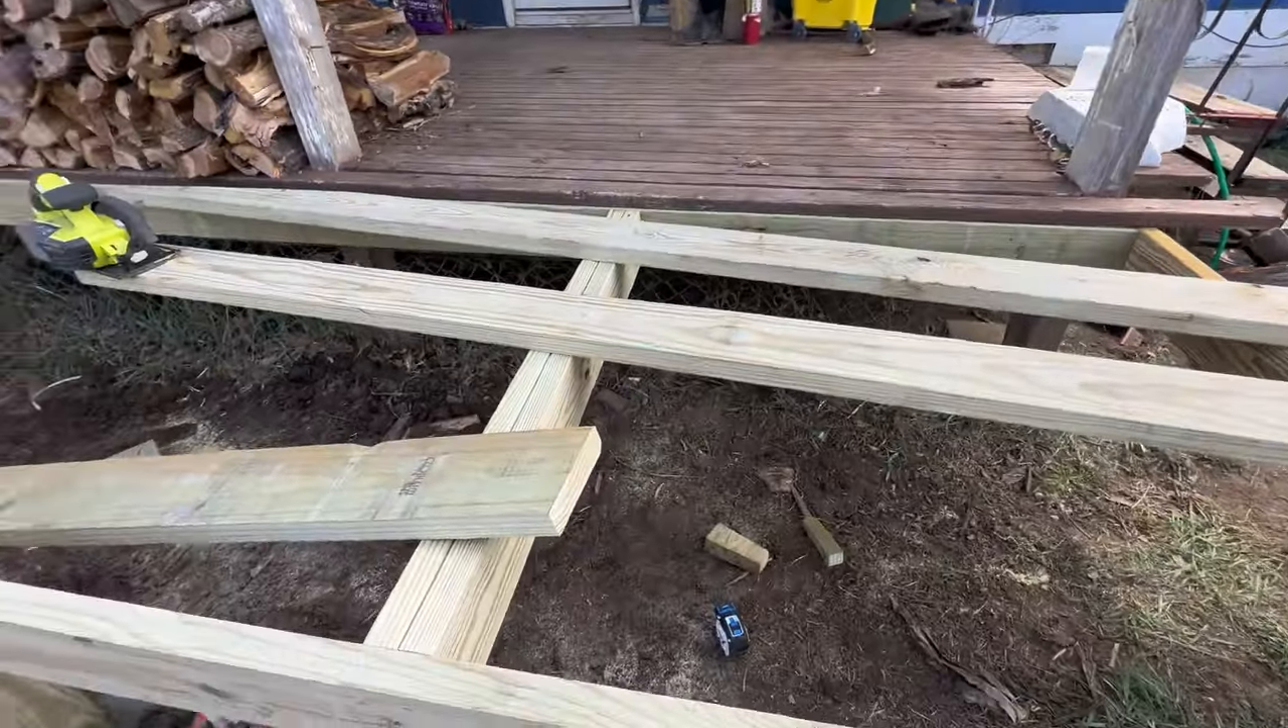And then, this ramp will be just about done. We'll just have to cover it with deck boards all the way up and to the porch.